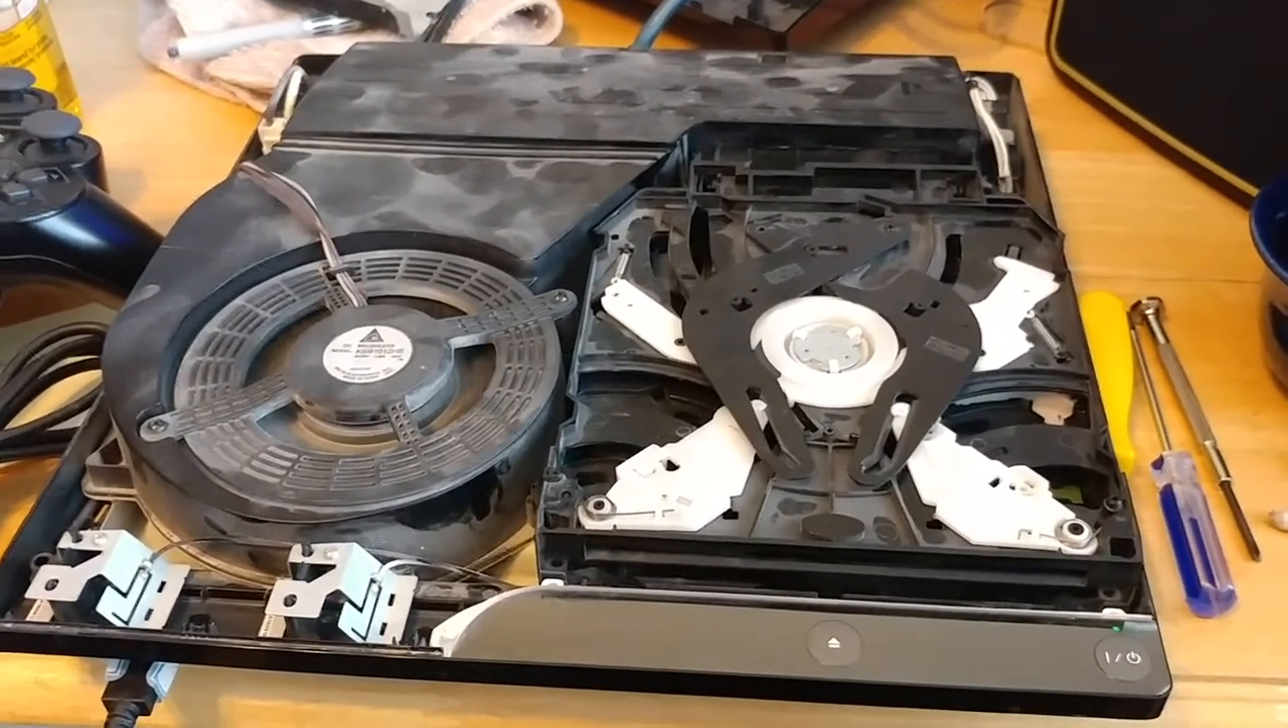So what's going on is you can see I've got the PS3 taken apart.